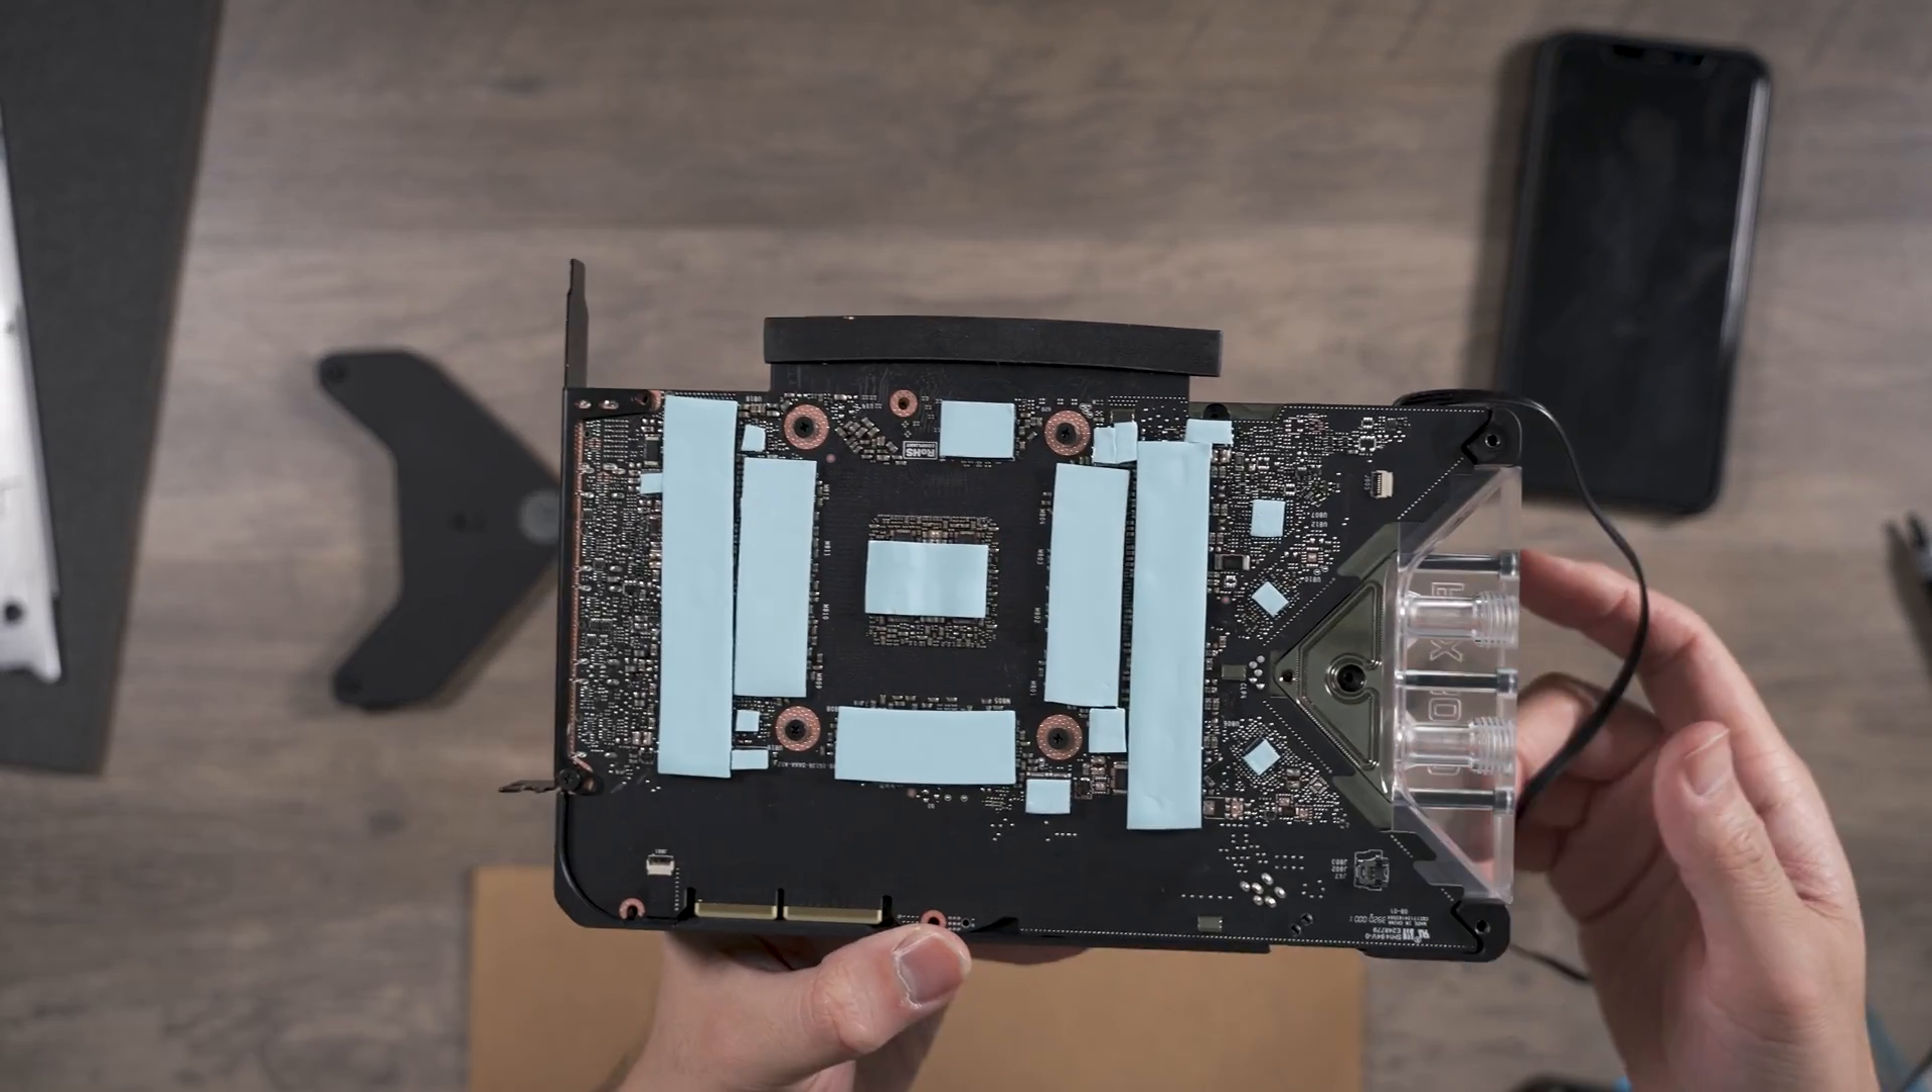So i got the pads on the back done.